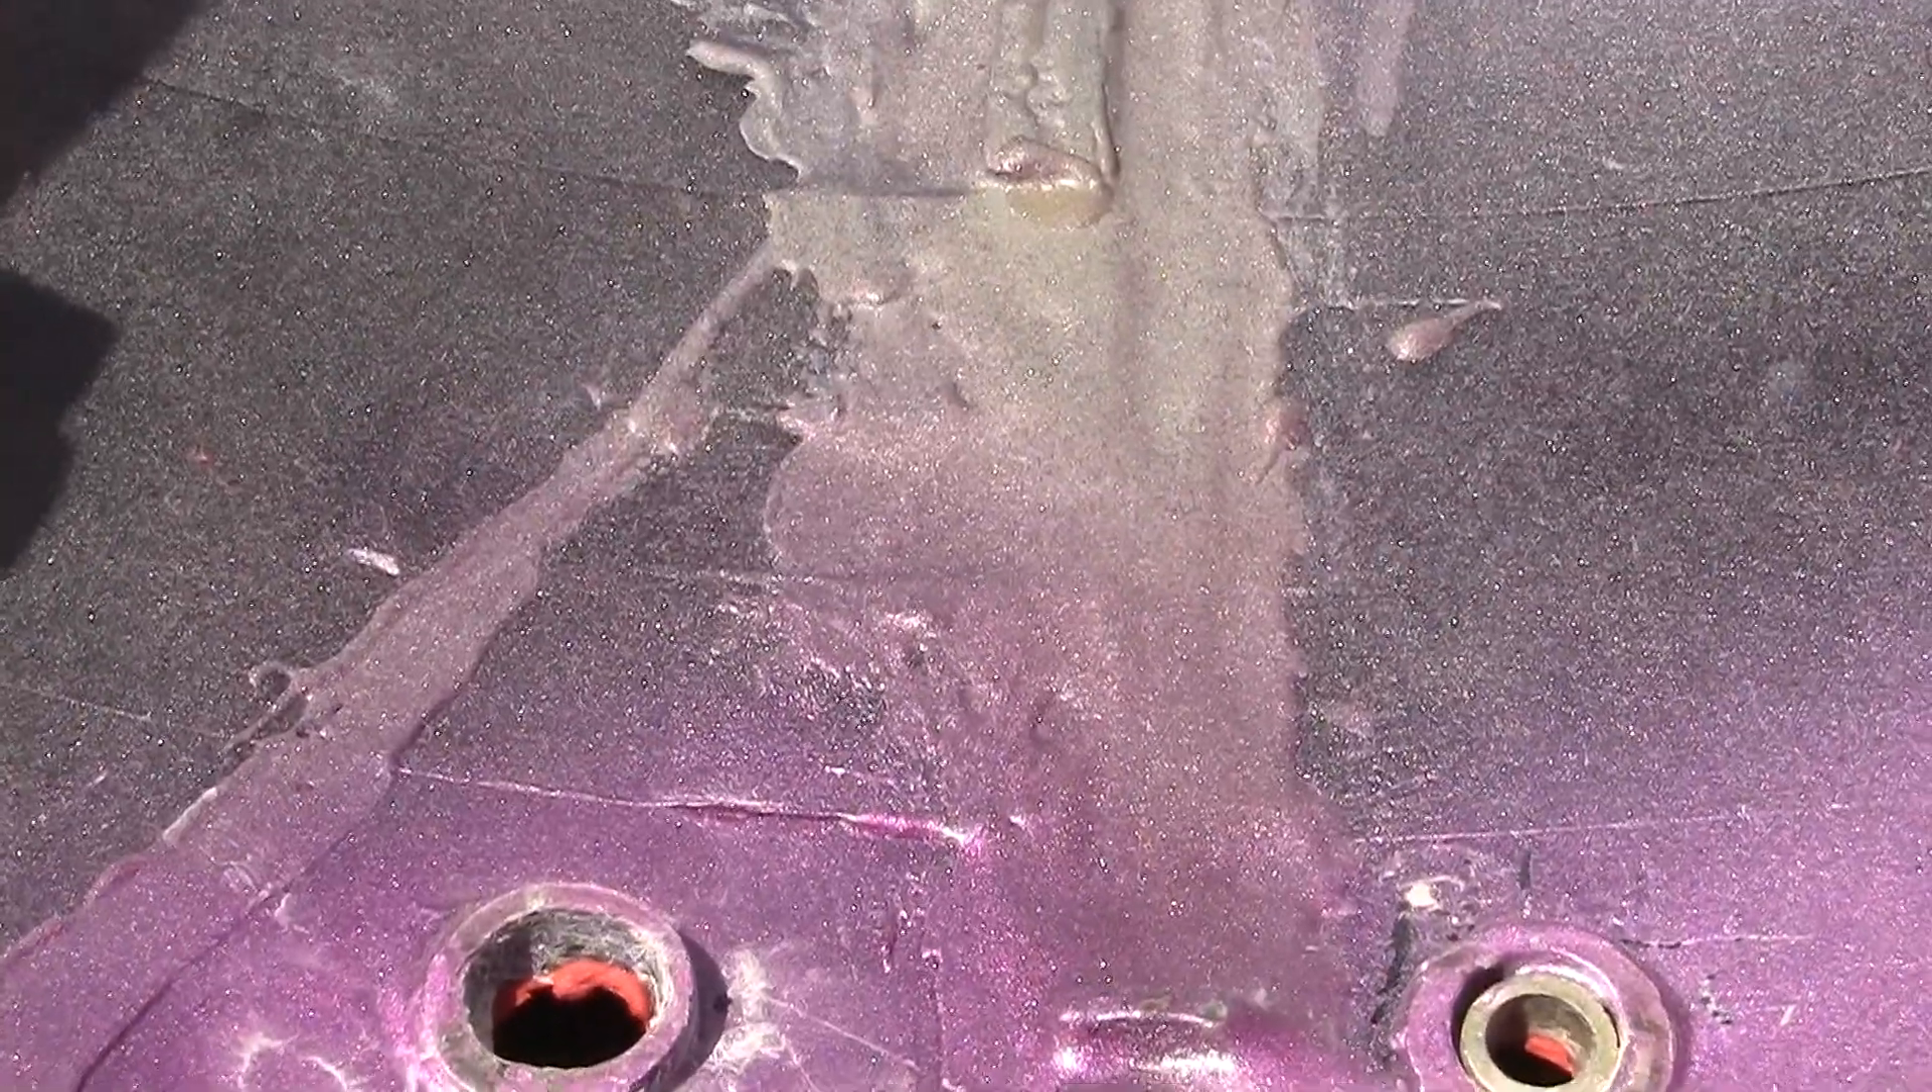And if you look in the back, you can see where I've used Bondo and I've put, not Bondo, but I've used JB Weld and I put the panels together.